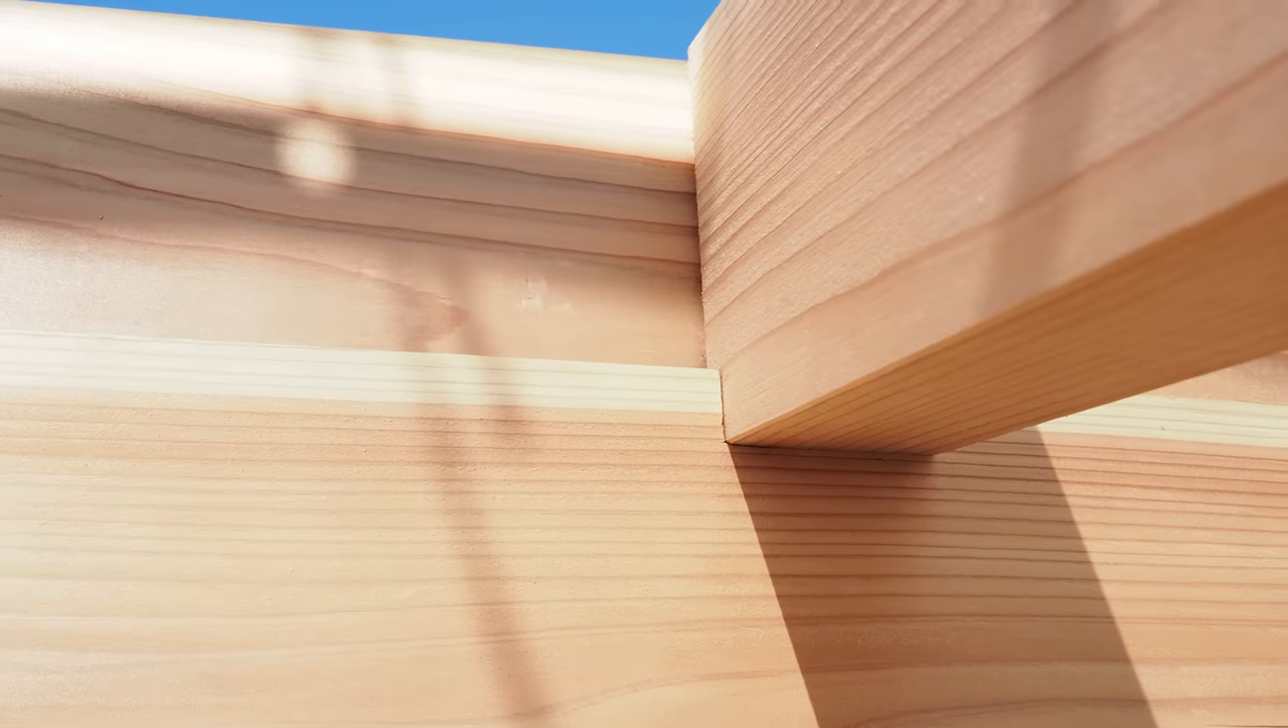You can see here that there's no gap there's no gap in in between where the rafter sits inside of the actual kuchi waki it's beautiful it's perfect.